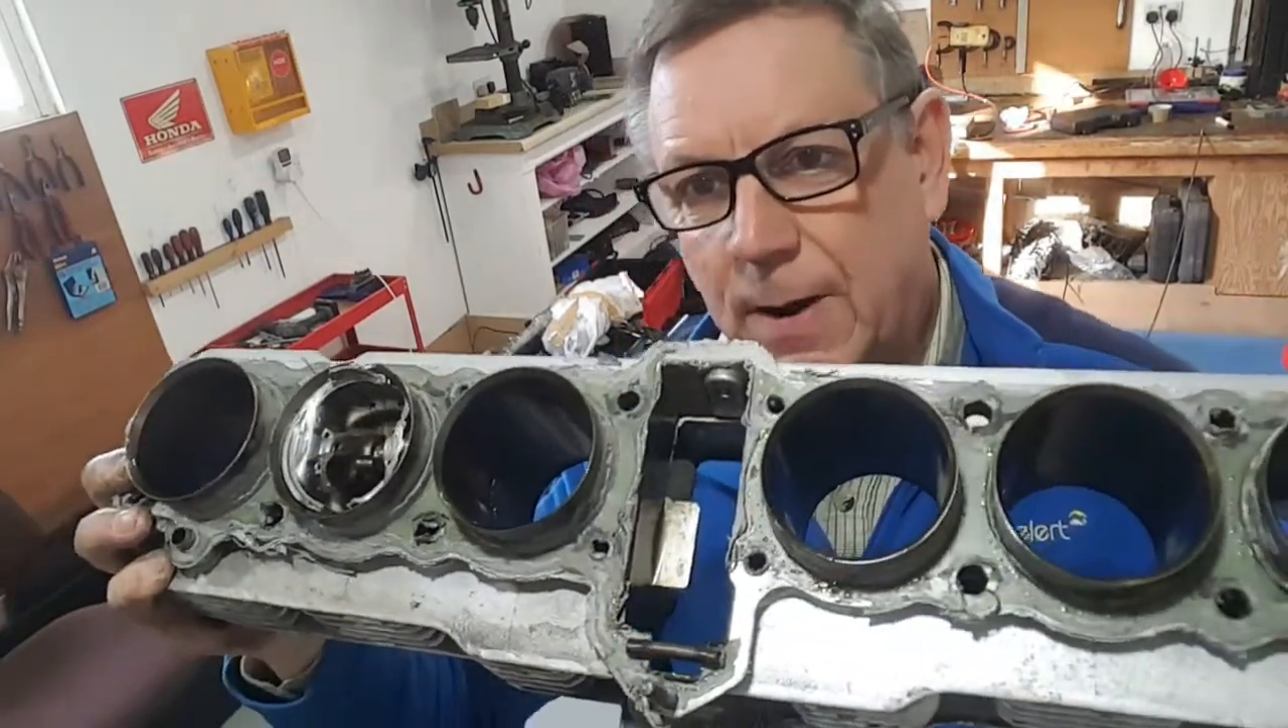So that's the barrels off now.